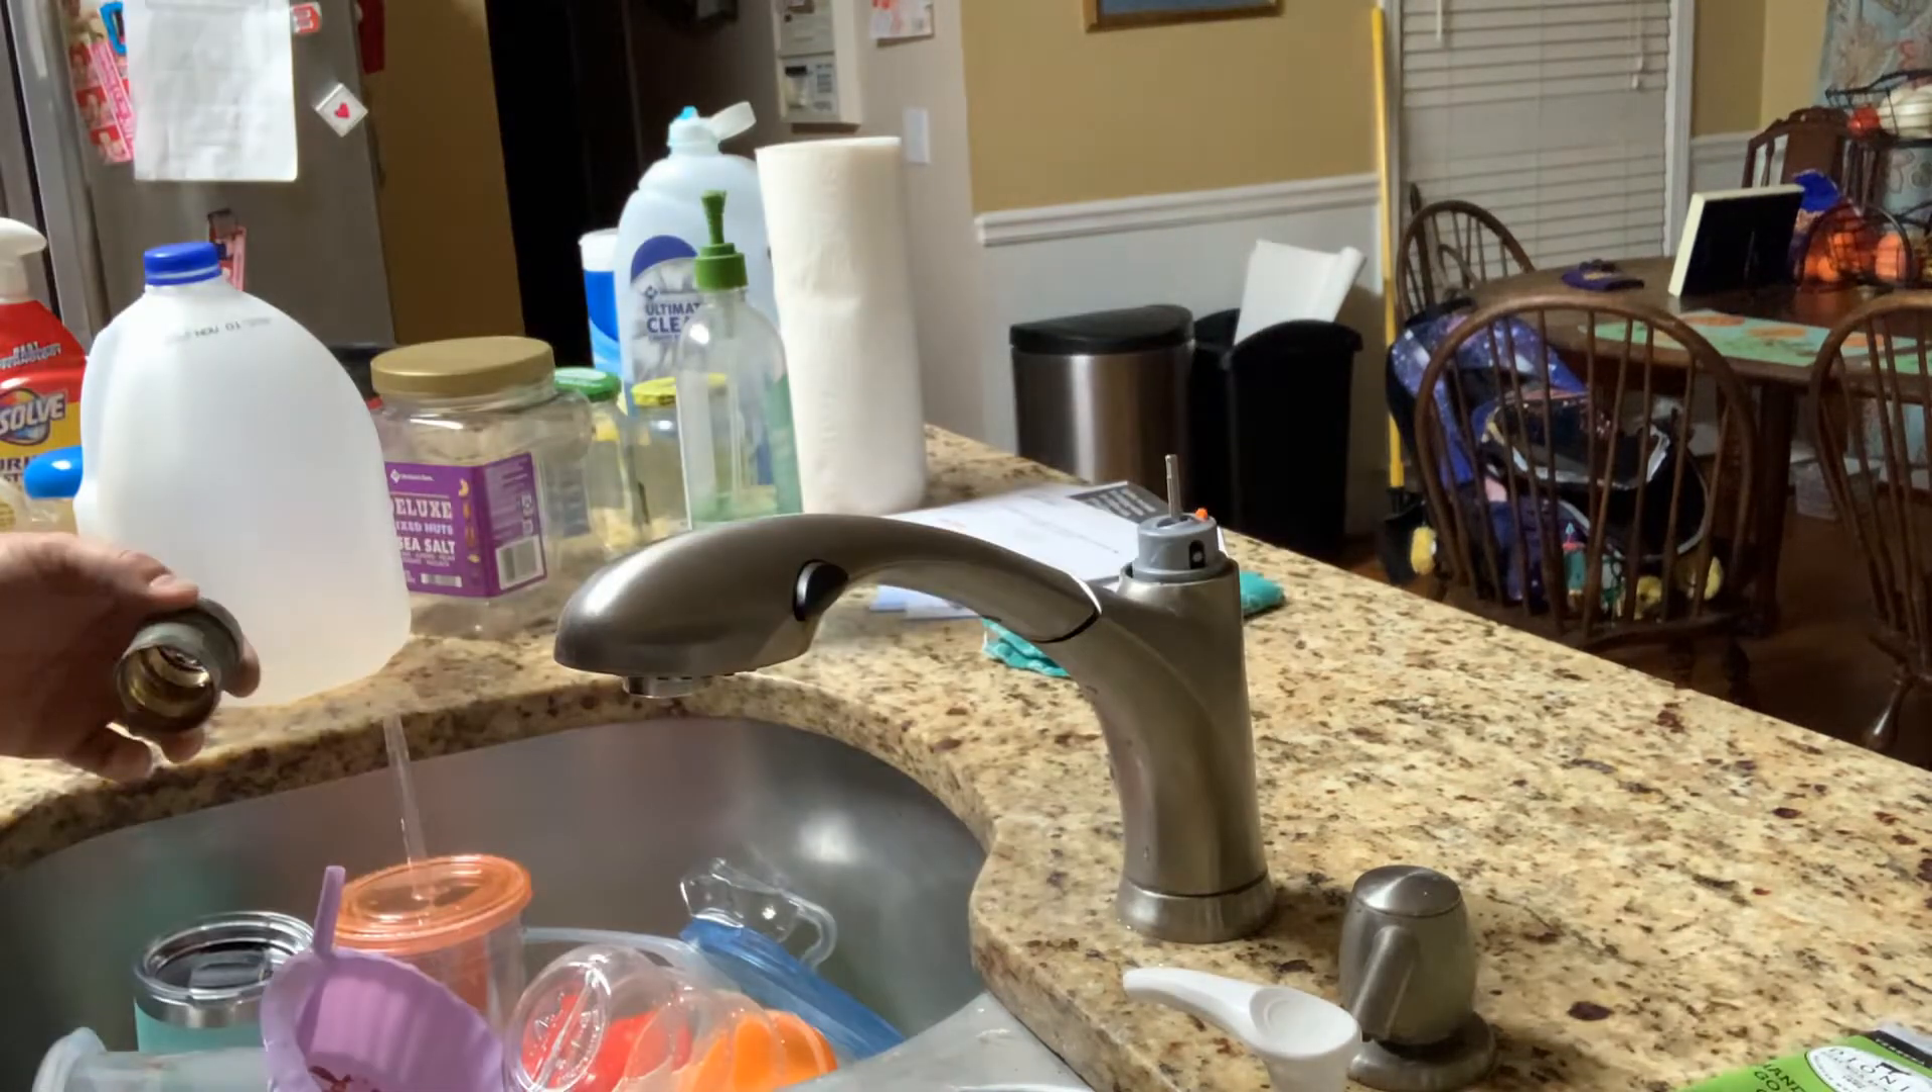We now have our new faucet seated there.